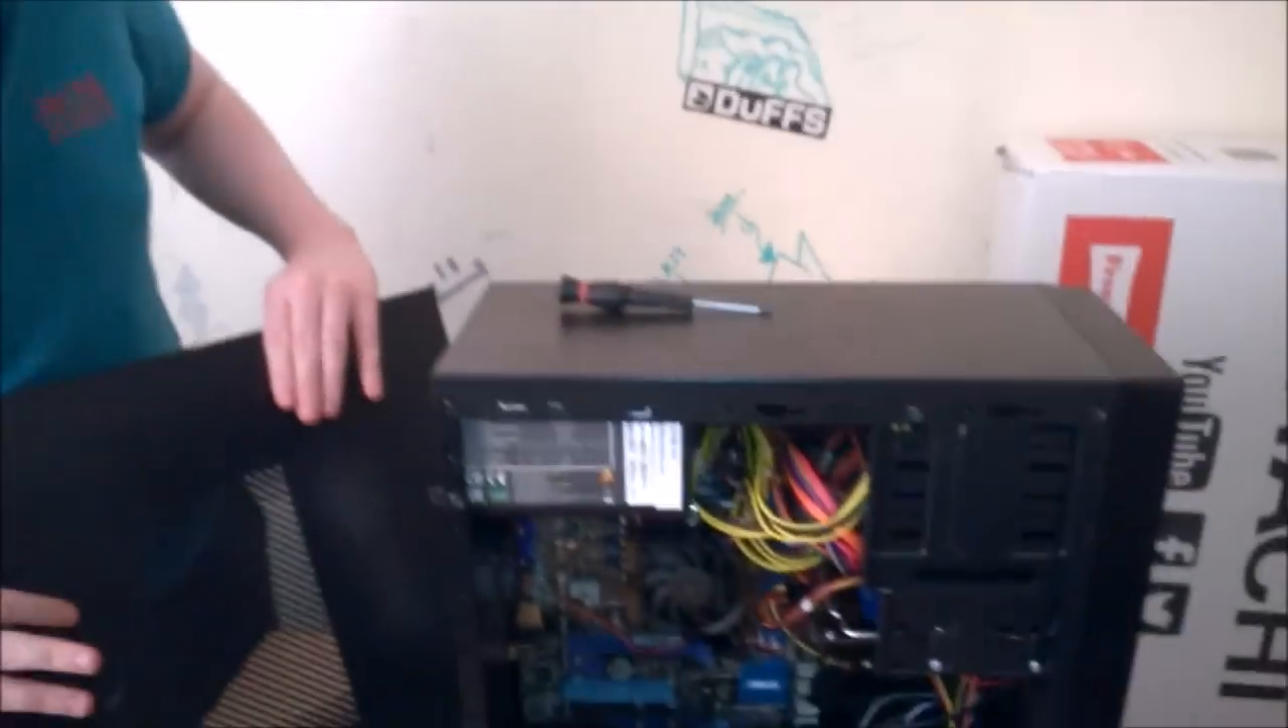This is the computer built. All I have to do is put on the front panel.